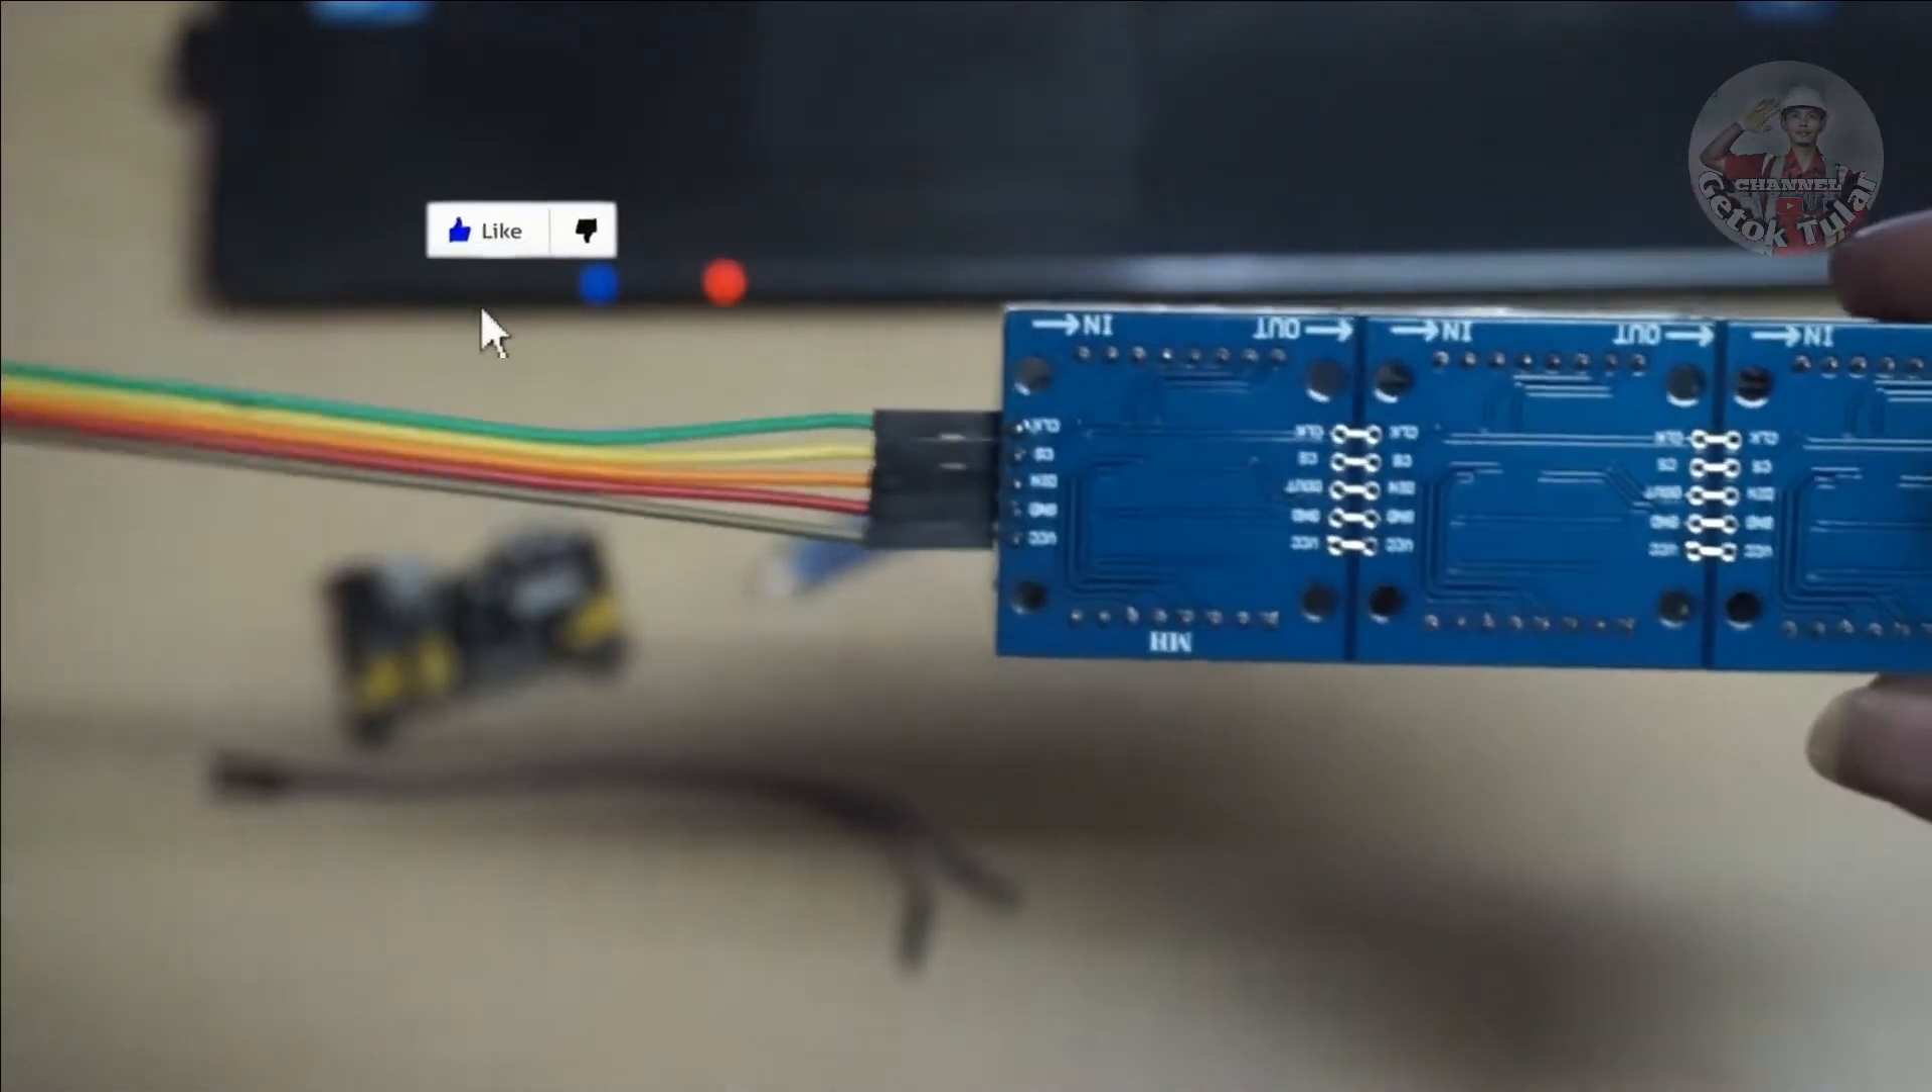Nah seperti ini sudah terpasang ya untuk soketnya.